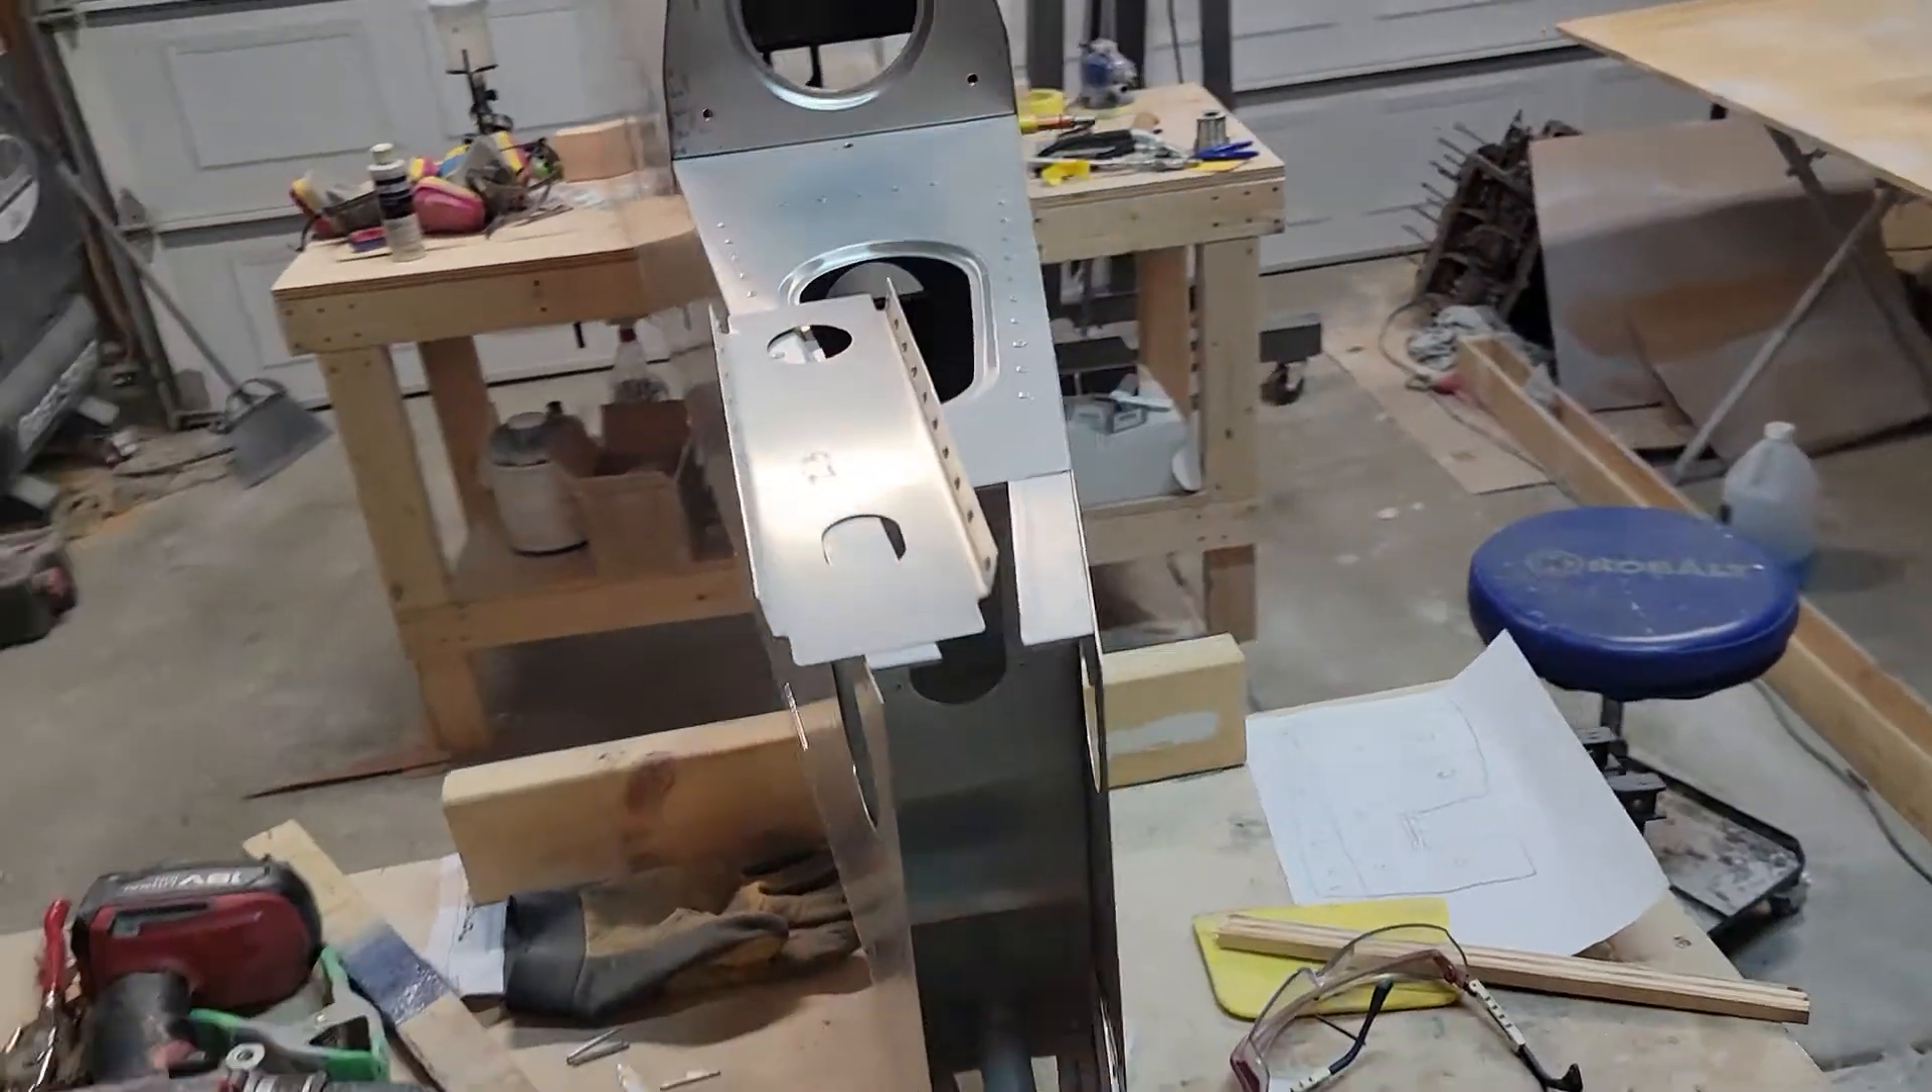There's like an half bulkhead that's not riveted in yet.